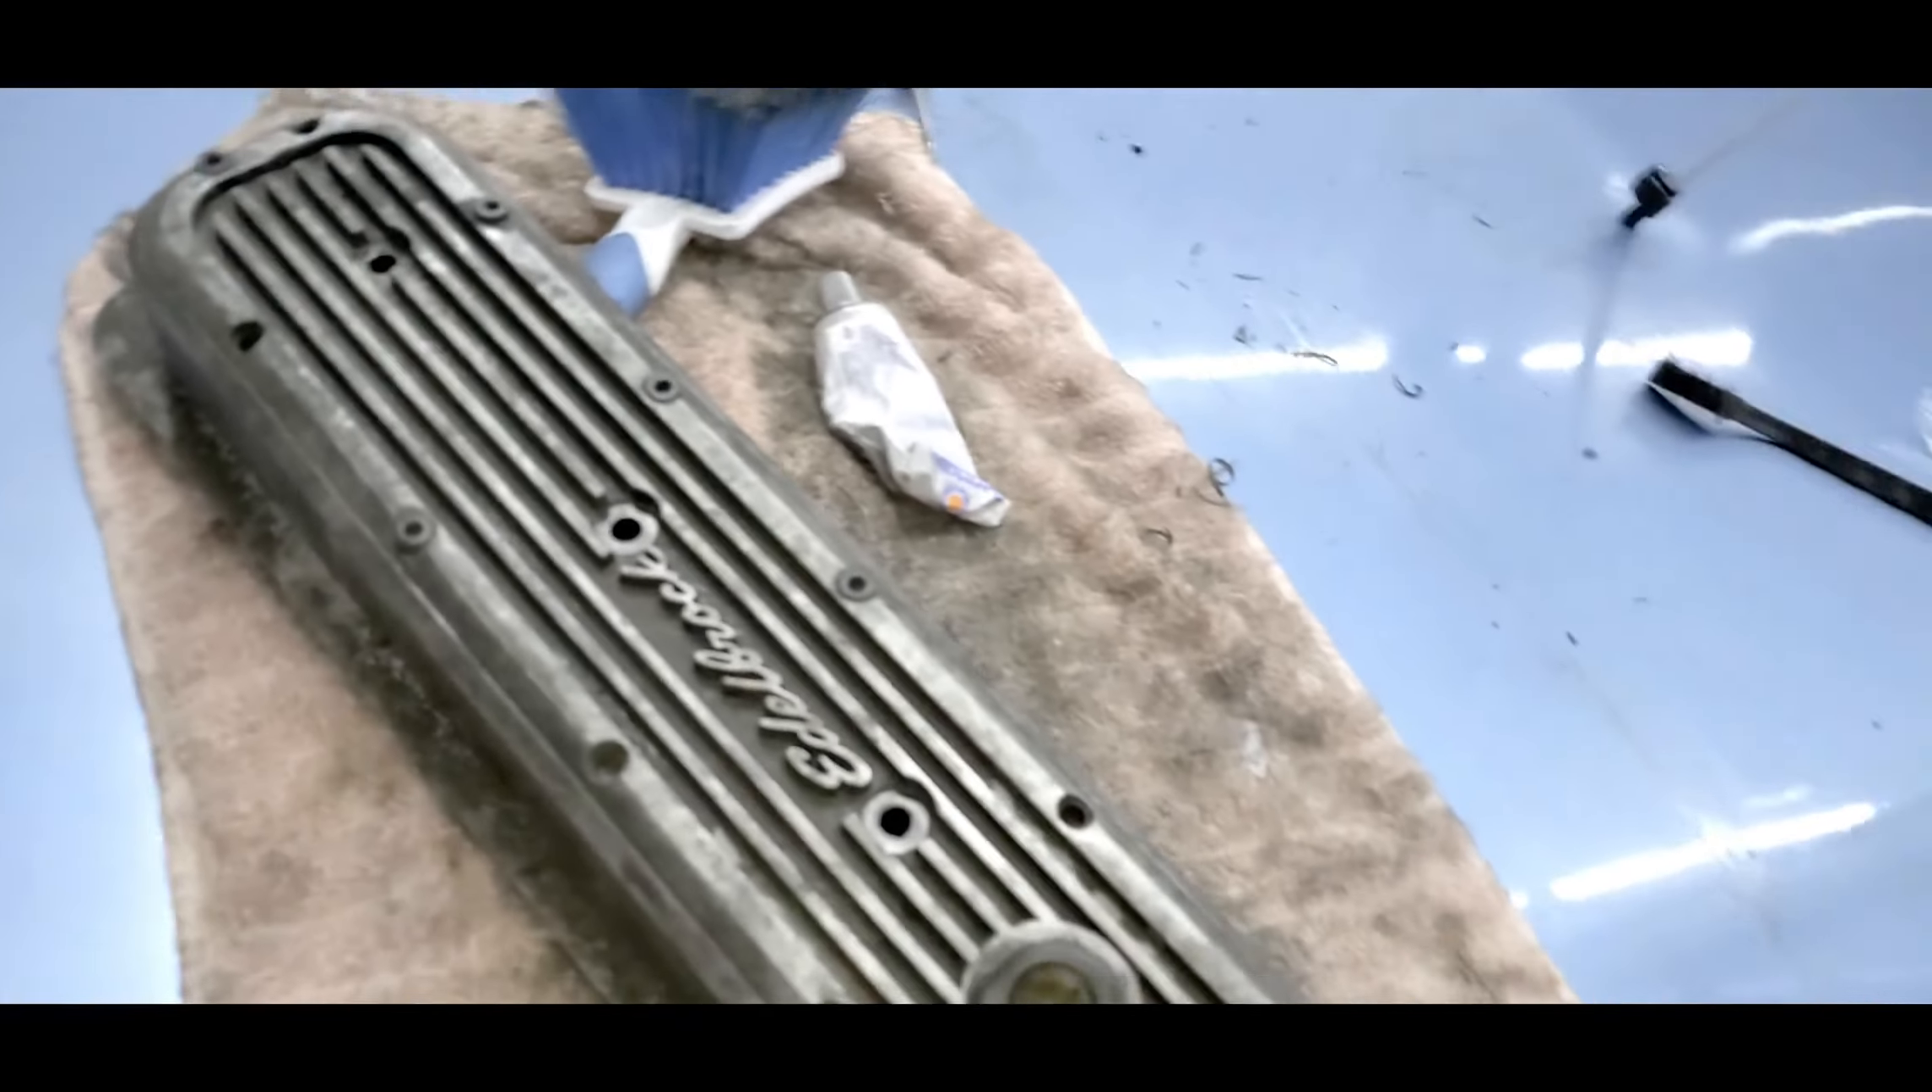I was able to uh get that valve cover out.